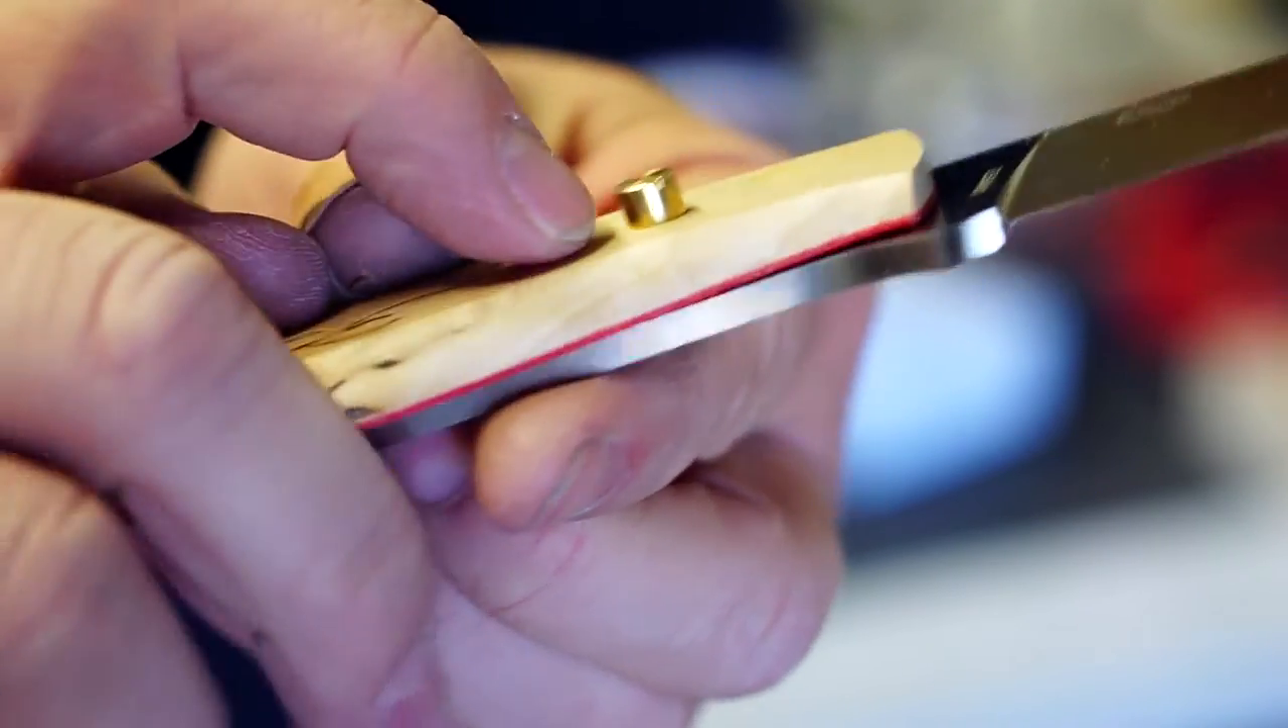And you can see it's not flush with this at all.